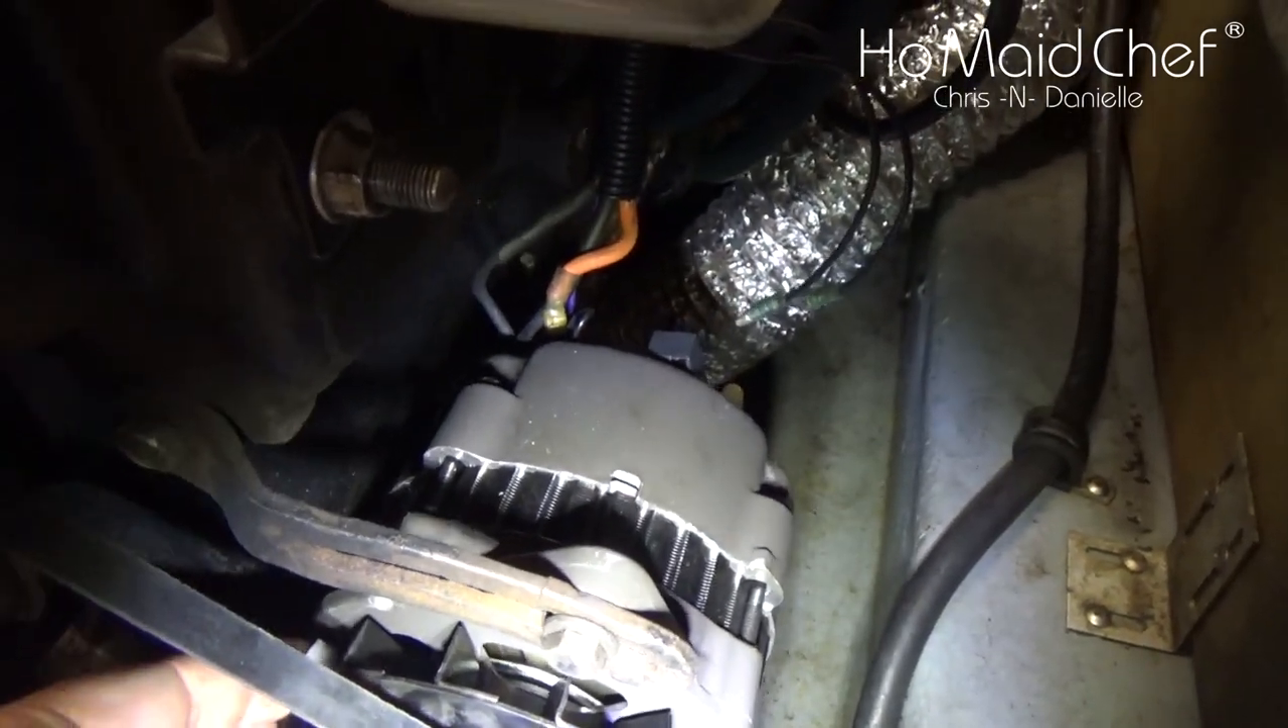So as you can see, we have a brand new alternator installed.